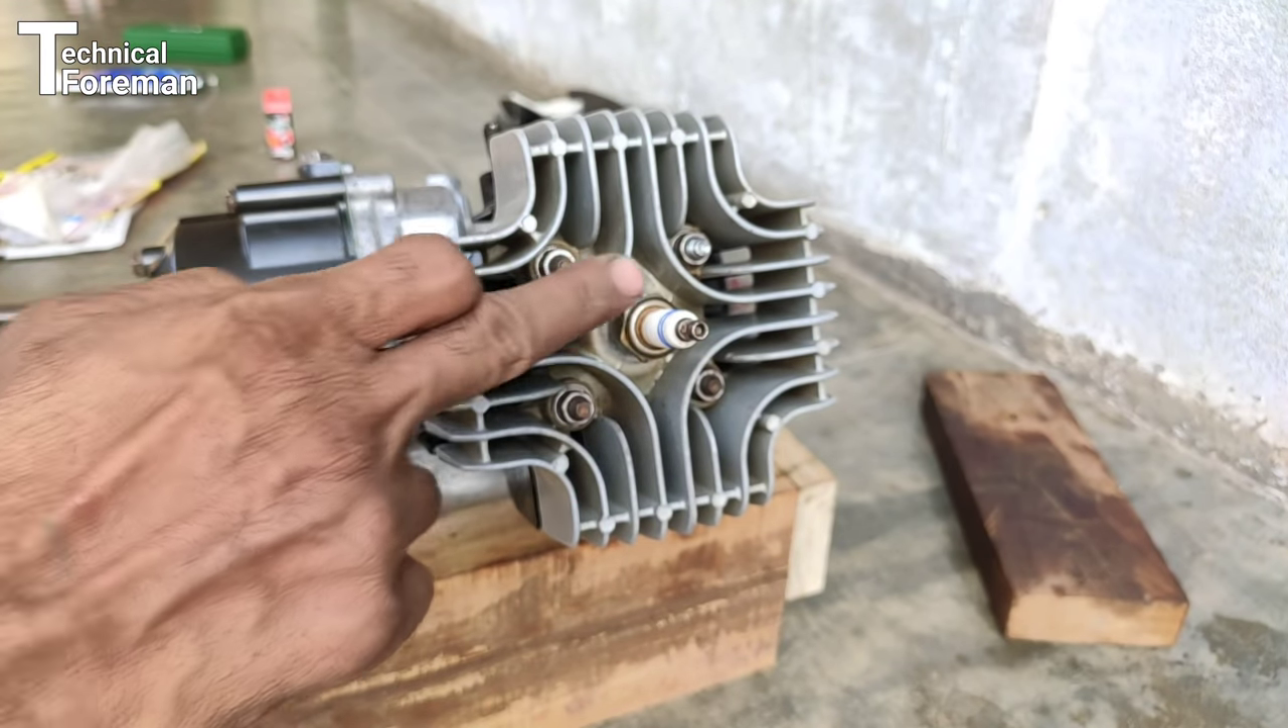तो स्पार्क प्लग फिटिंग हो चुका है।